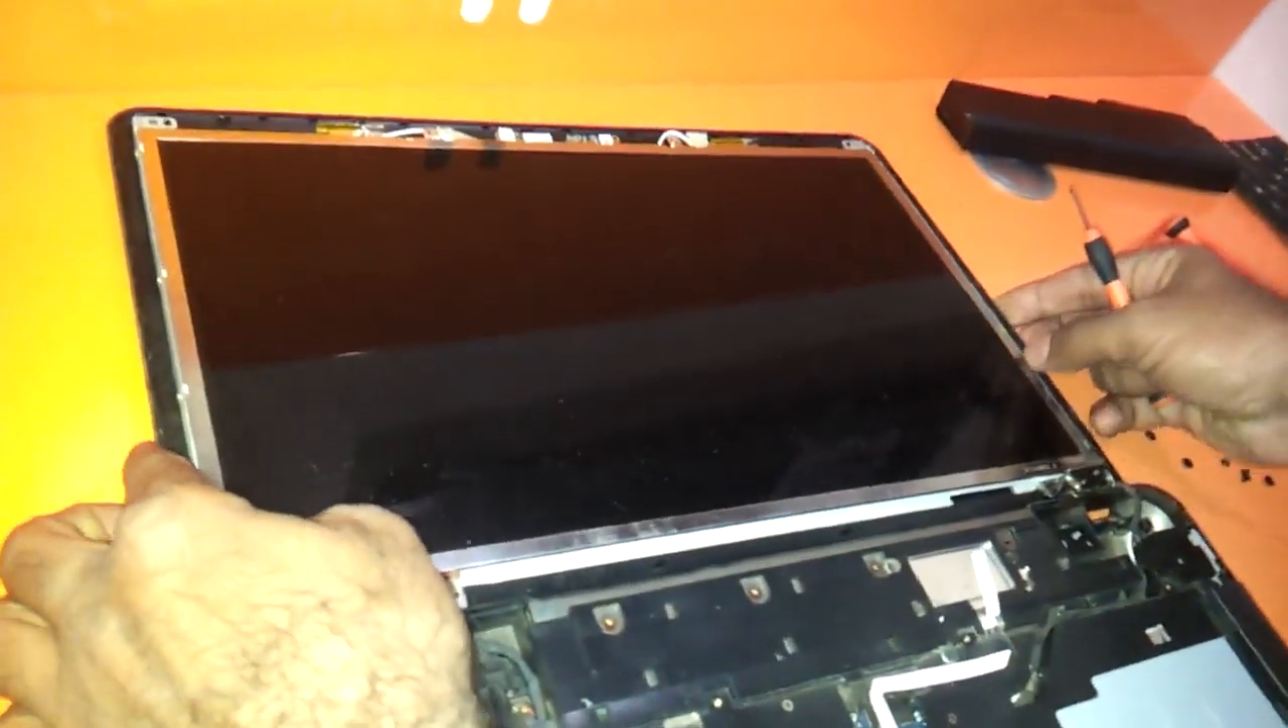As you can see, the LED is exposed.